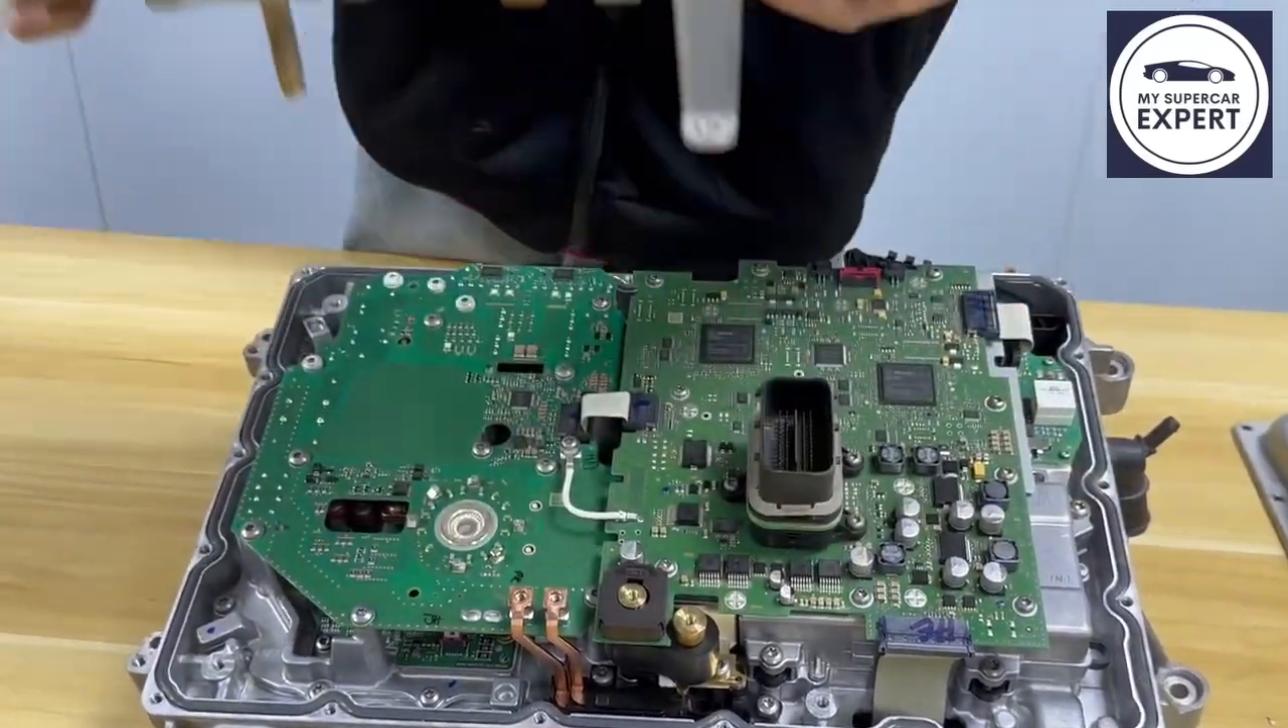We've already taken out the upper cover.